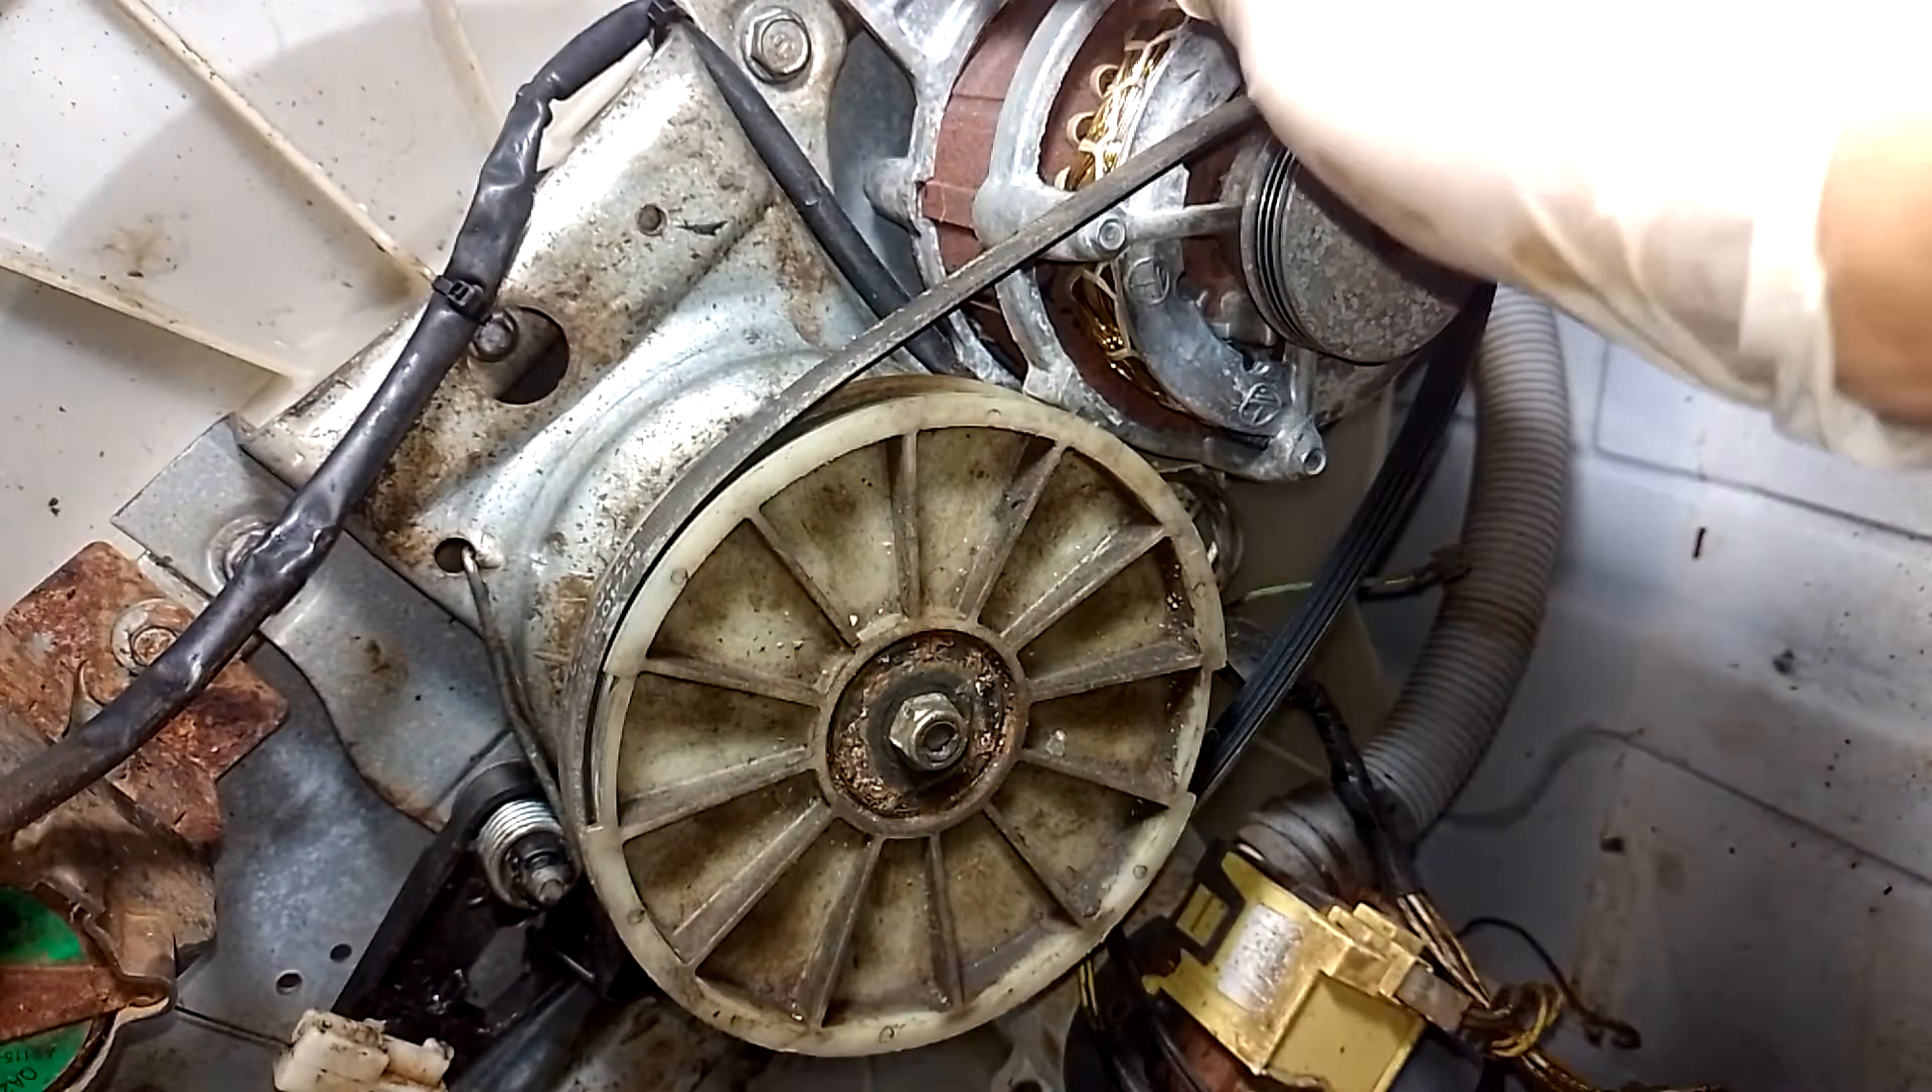Correia, já tá no lugar Agora só vamos apertar no pique.